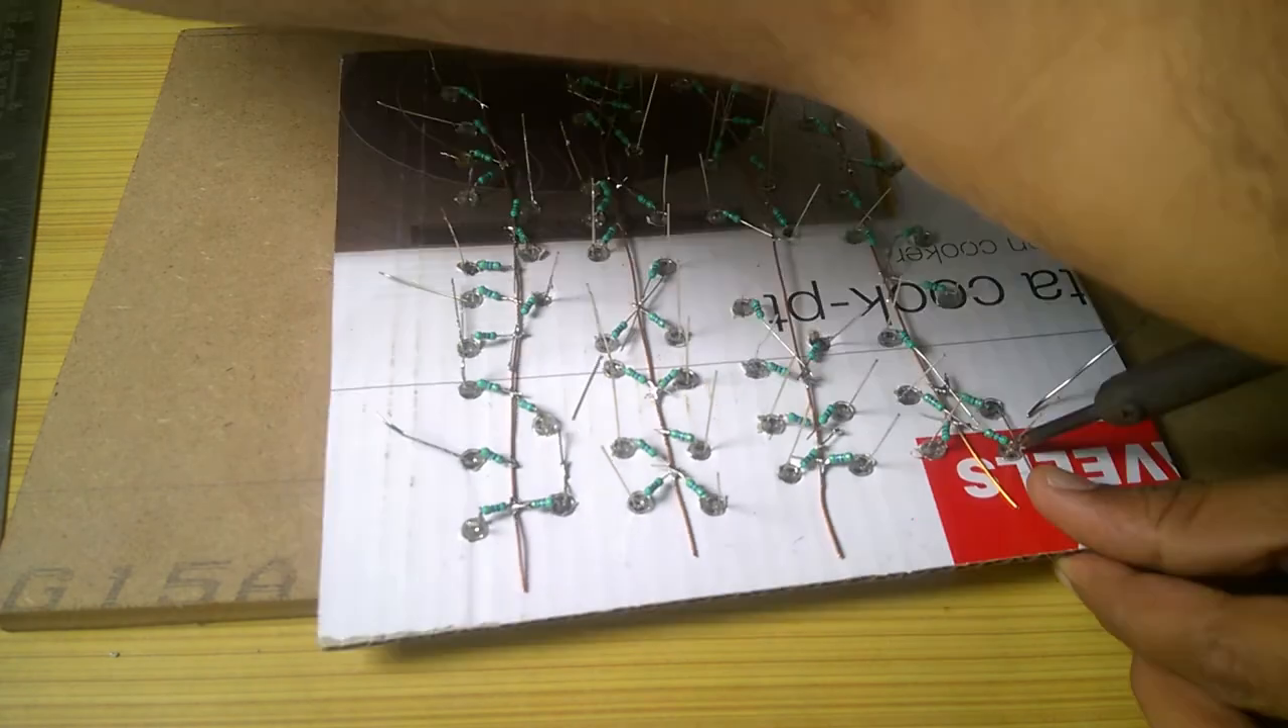Then I pushed the LEDs in the holes keeping the resistor leg close to the copper wire.